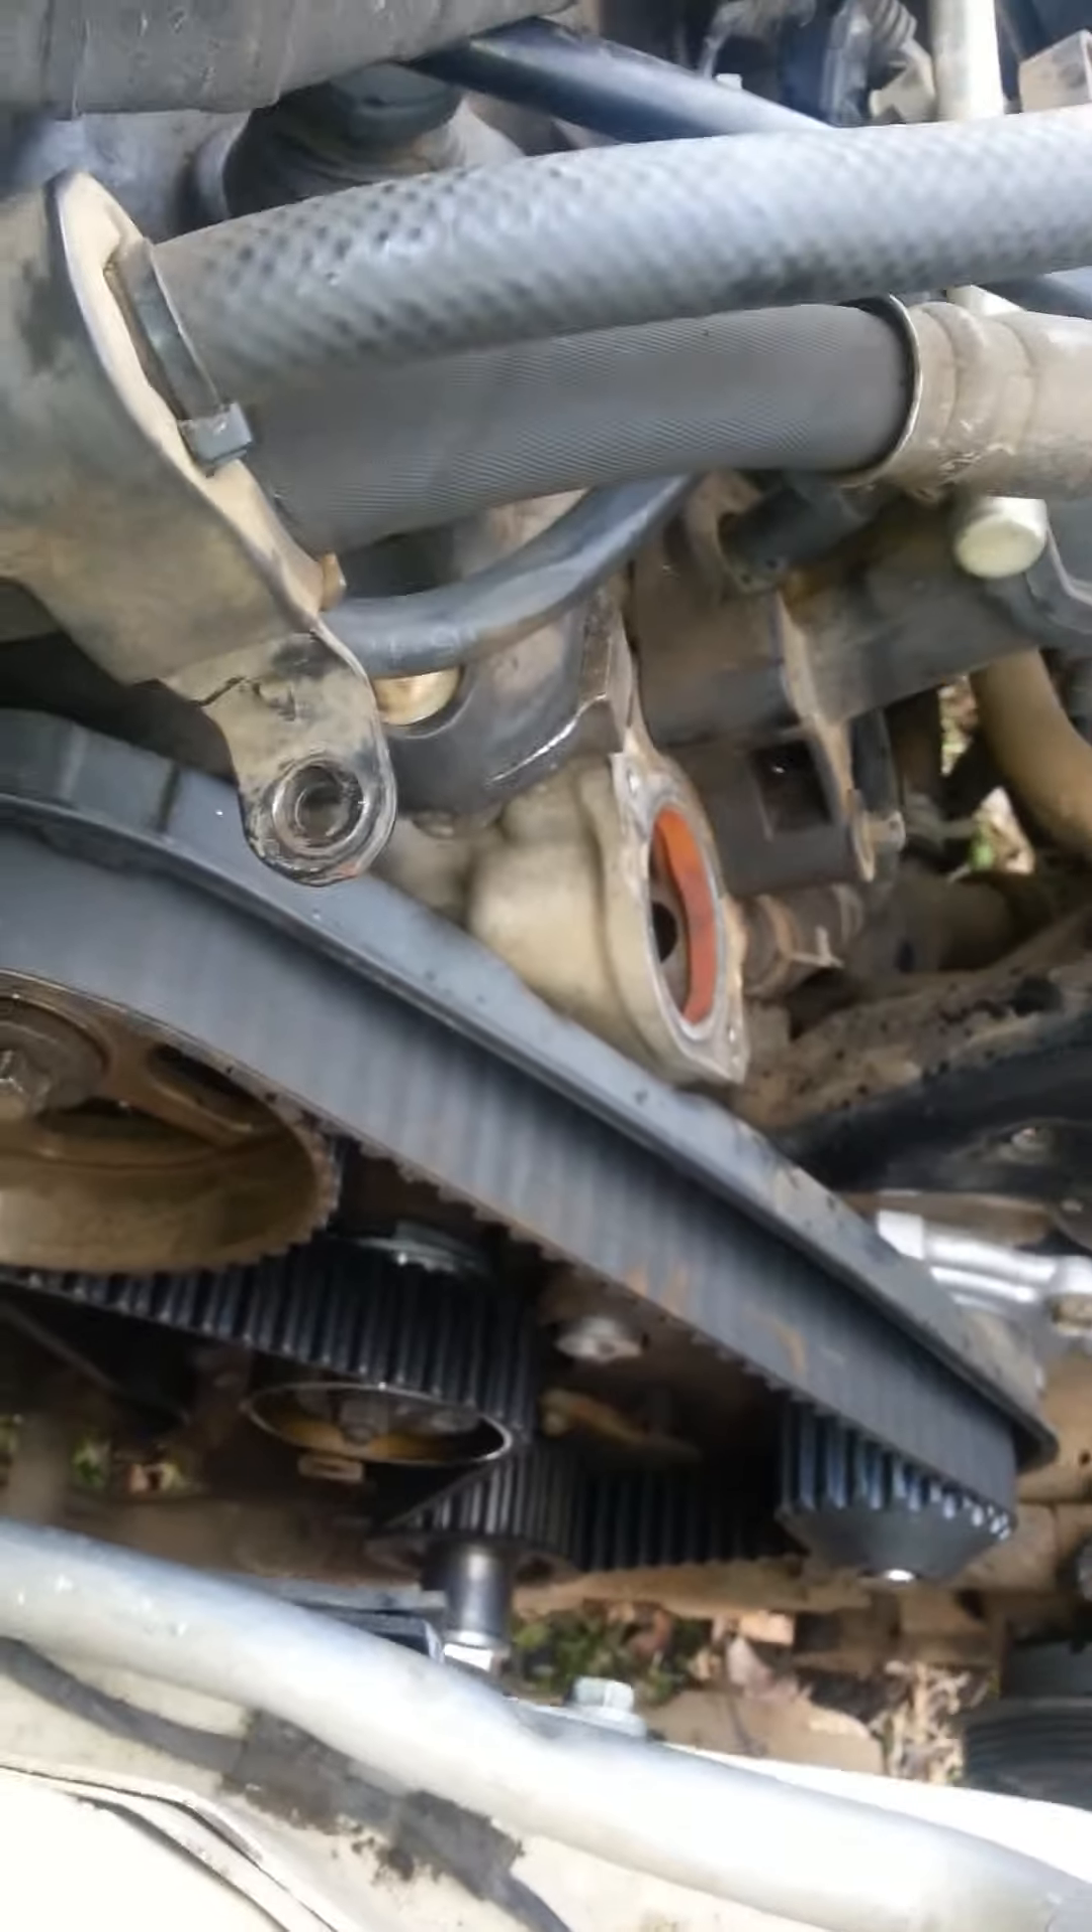And you can see I've went ahead and got the timing belt on at this point.